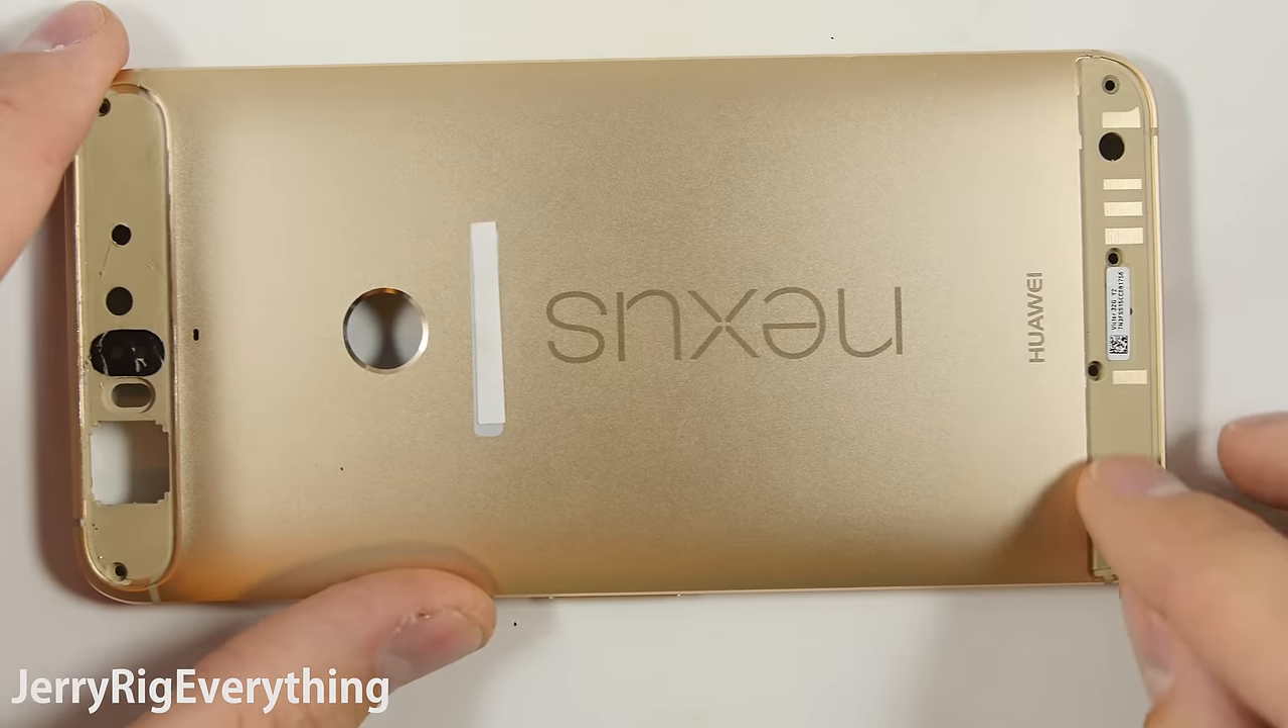As we pull the front panel away from the phone, we are left with the machined aluminum back.